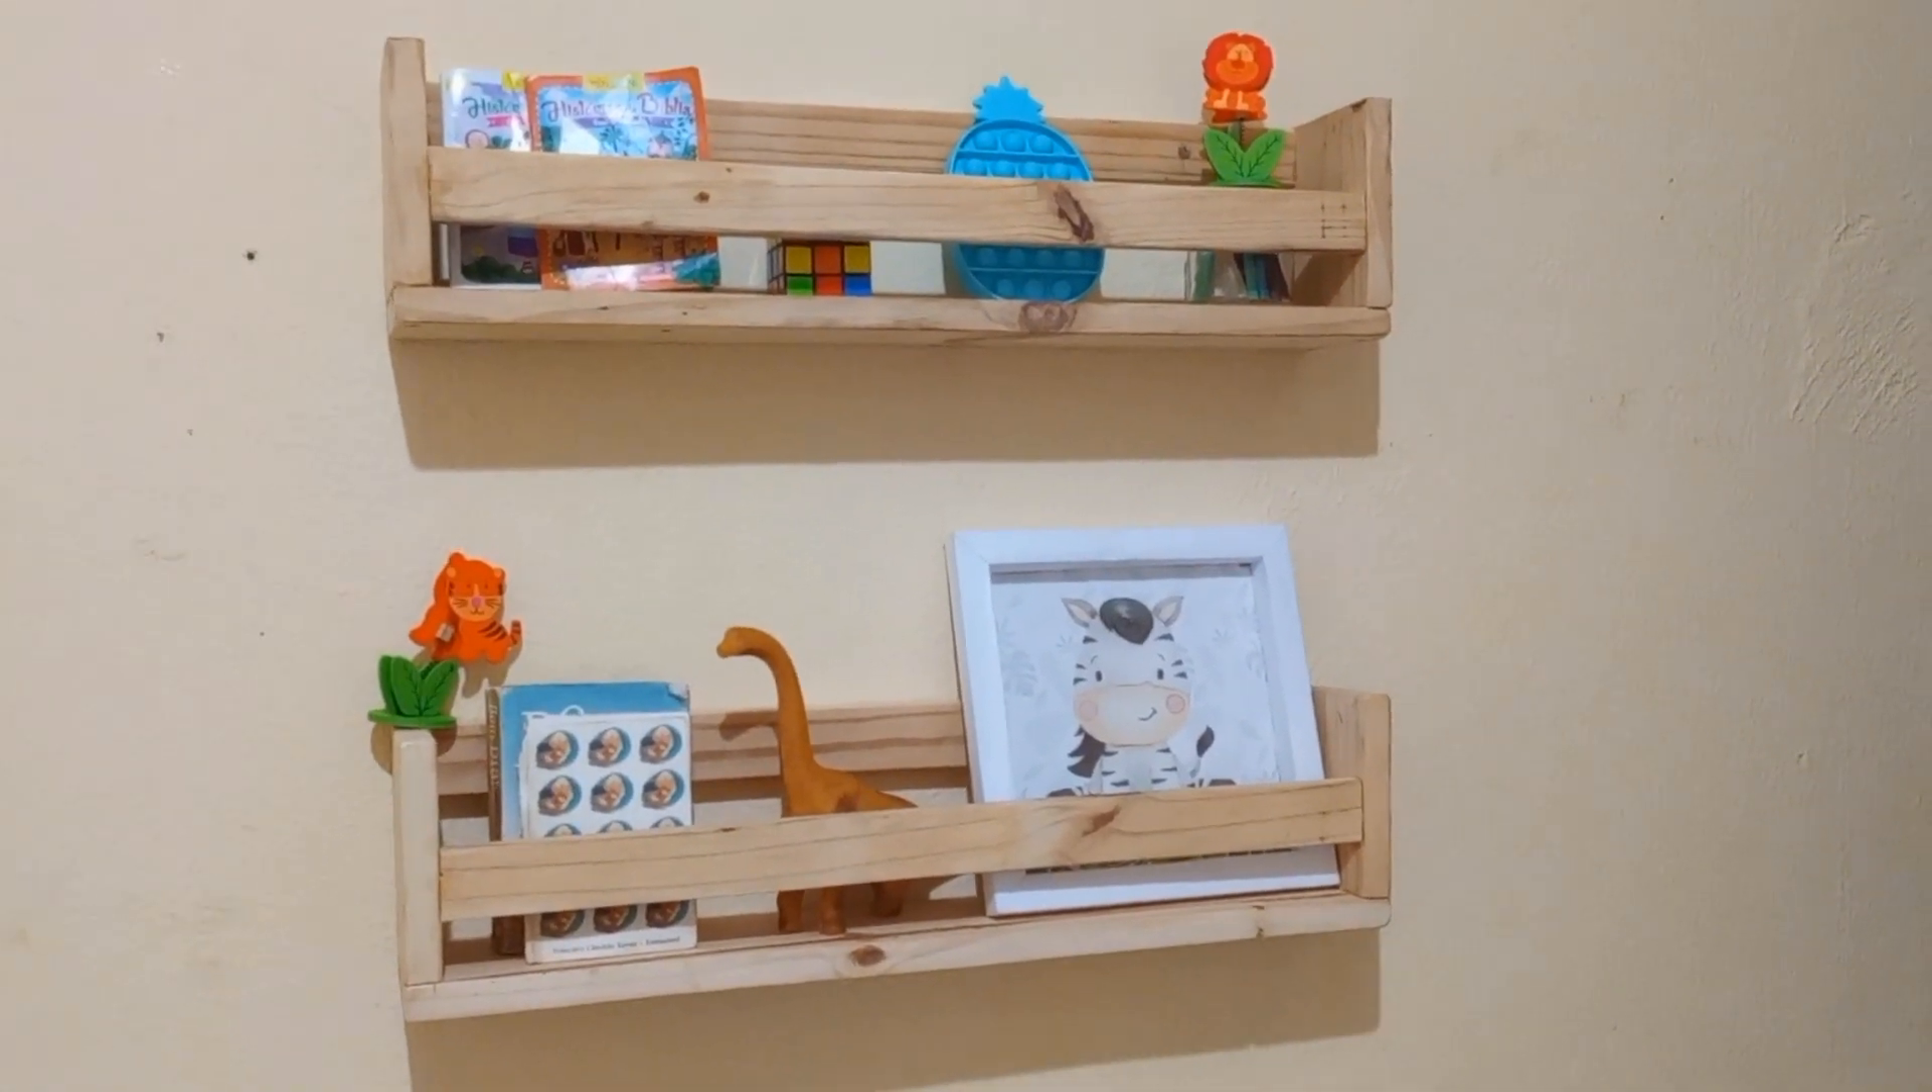Finalizei a prateleira nicho né, como vocês podem ver, já fixei na parede.